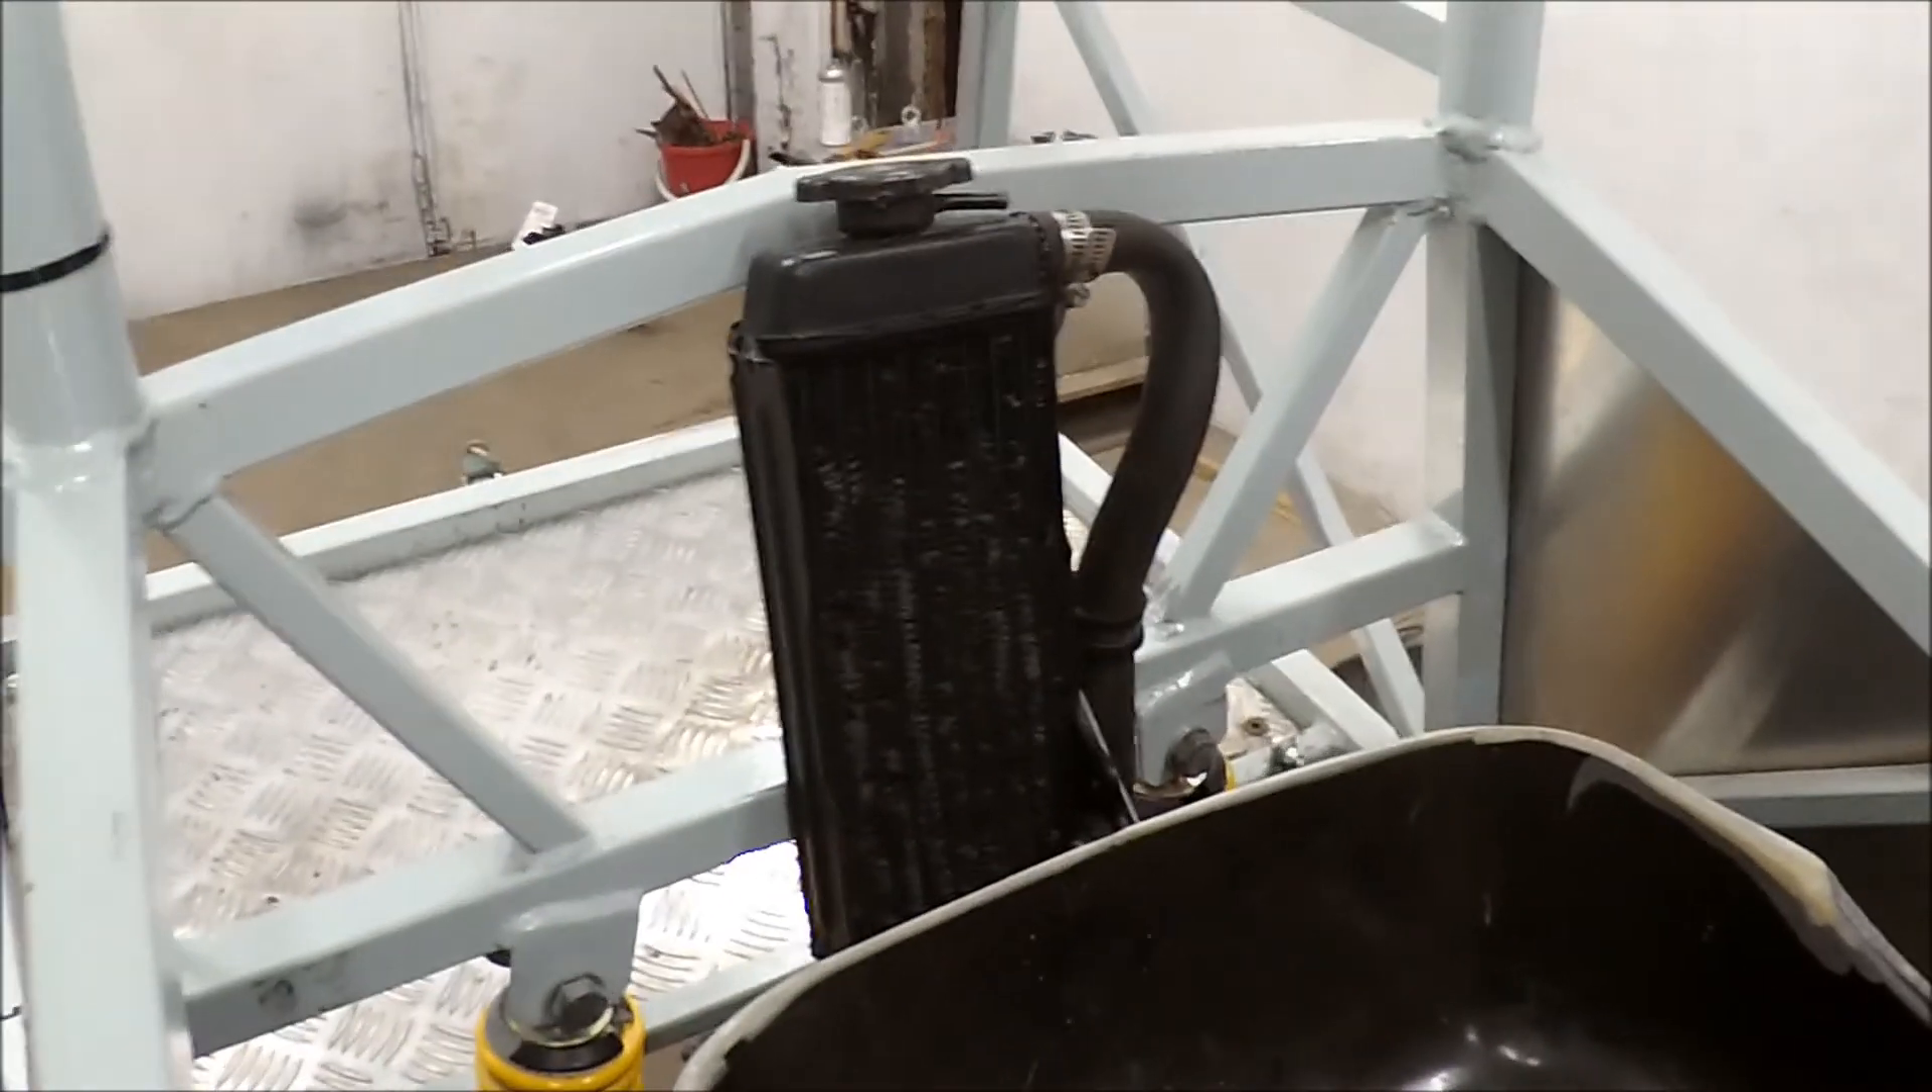This is the water cooled motor so I also fitted this small radiator and this is from a dirt bike.